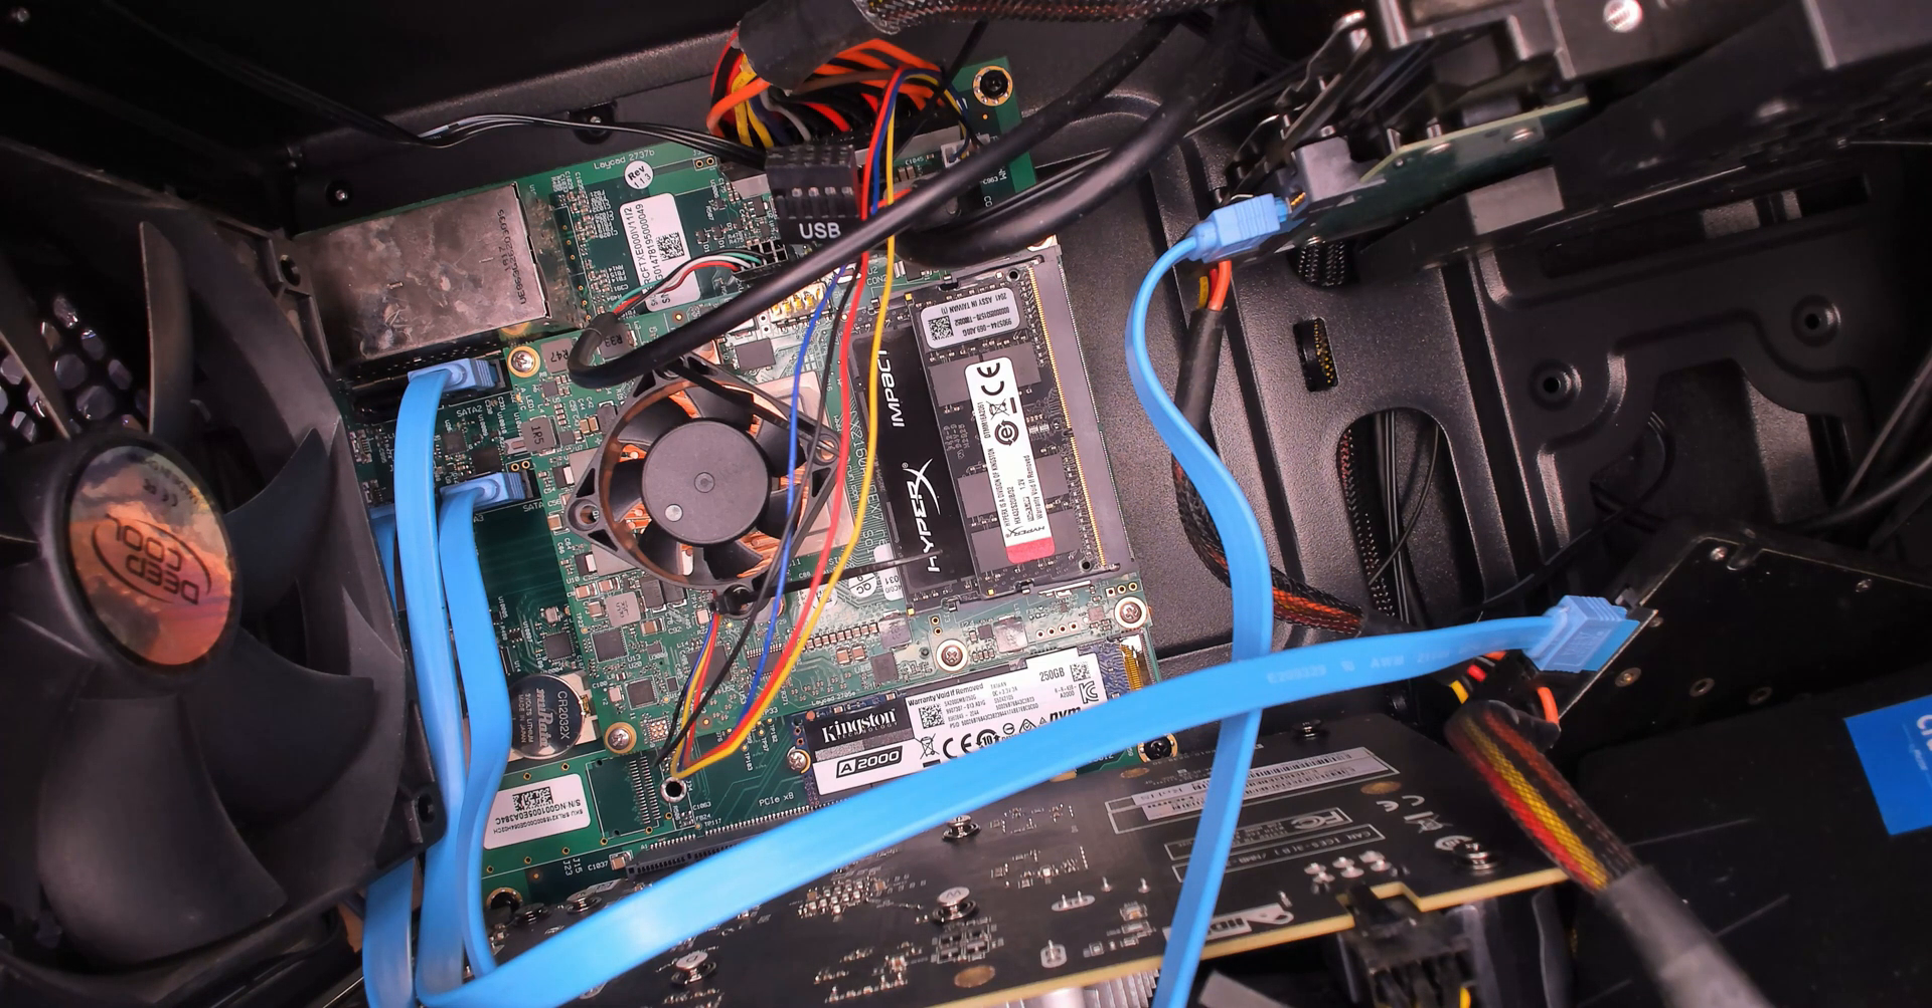Yeah, the new heatsink is in with the old fan and let's just try to get this working and see how far we get in terms of thermal improvements.